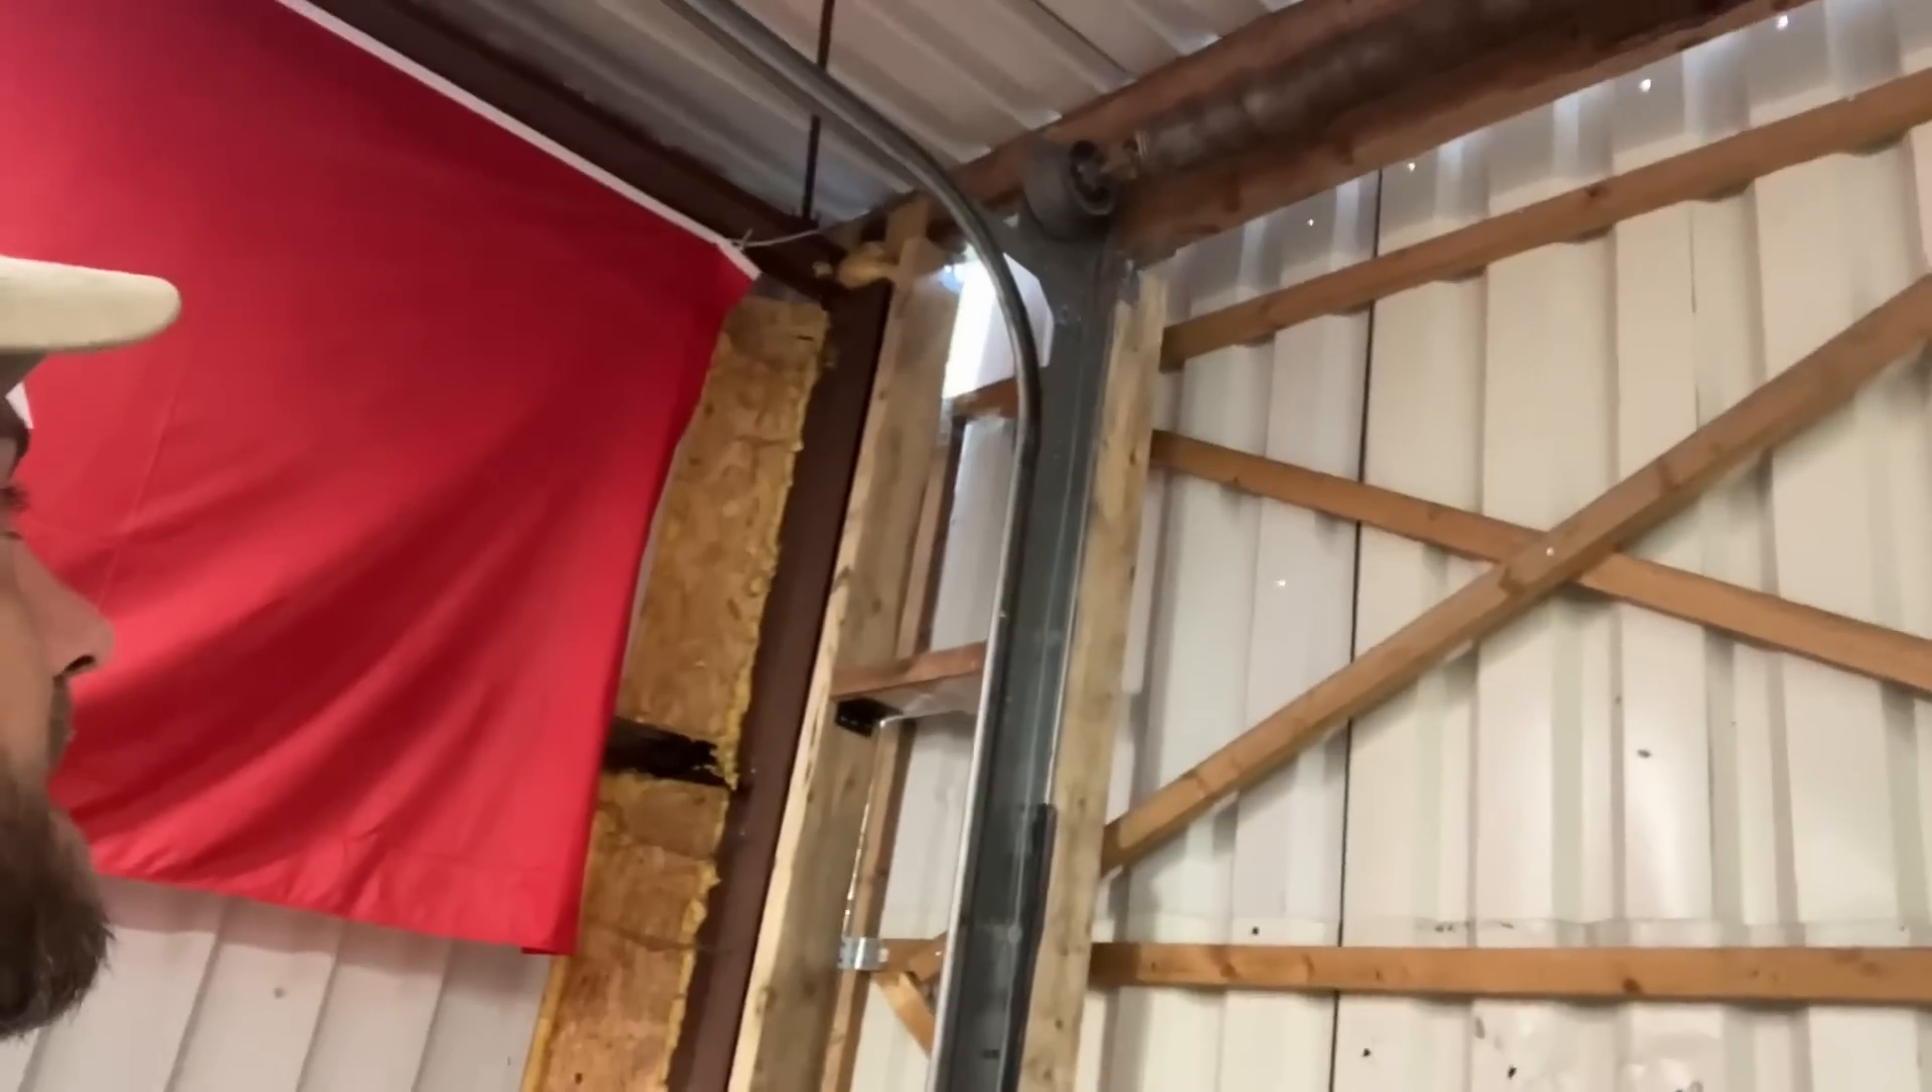Schienen sind drin. Das war relativ einfach.